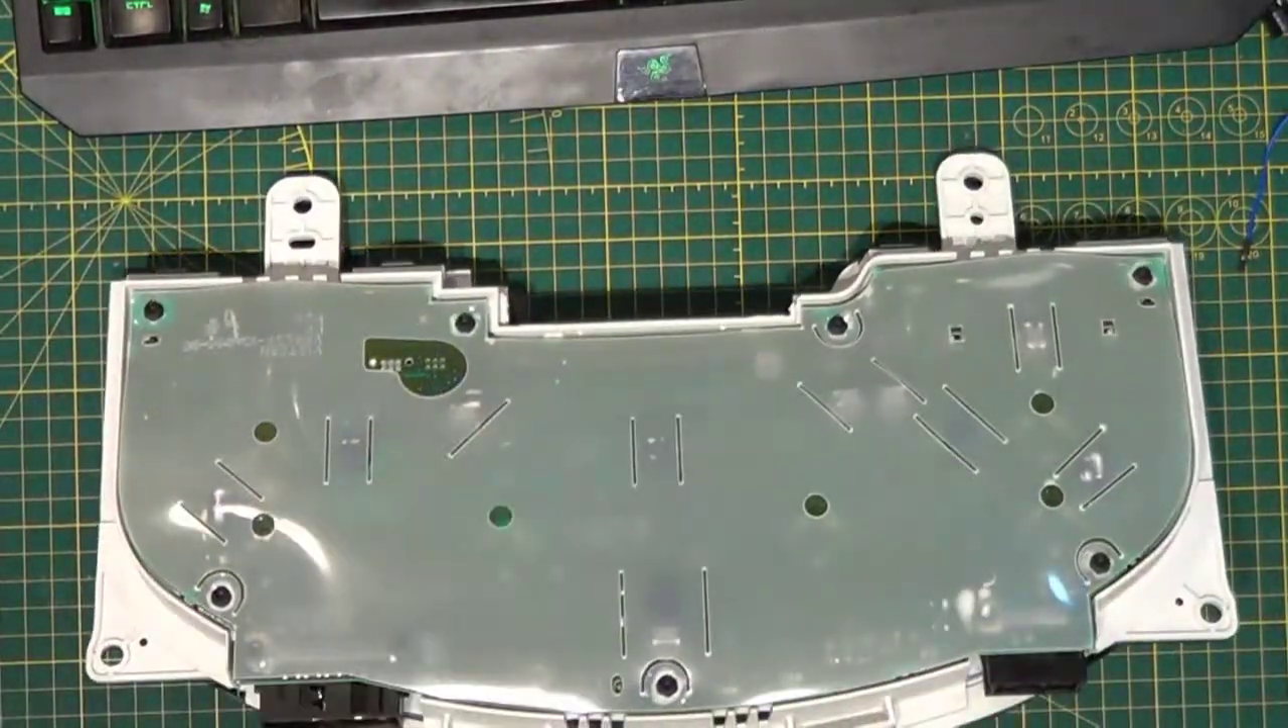Cluster is out of the car.